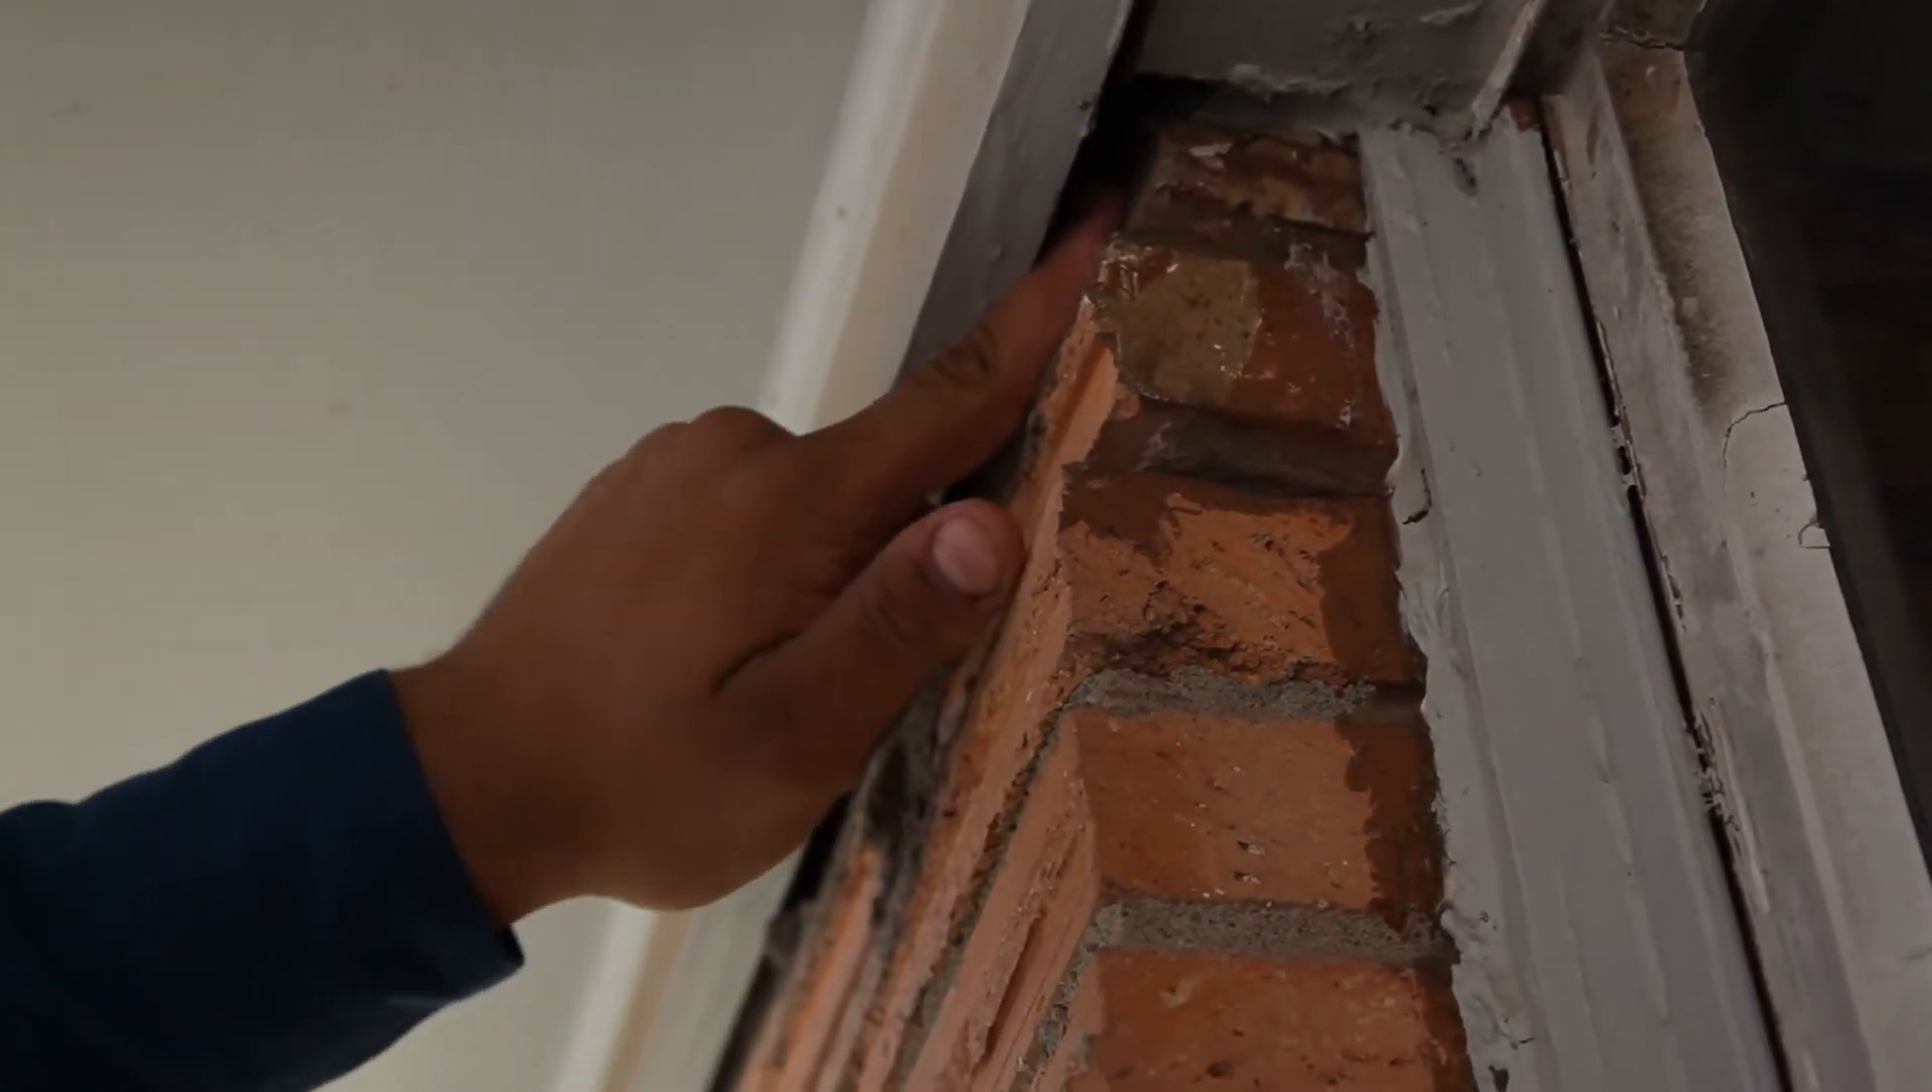Older homes like this you'll find that there's oftentimes gaps between crown molding and brick here I can fit my thumb in as you can see.